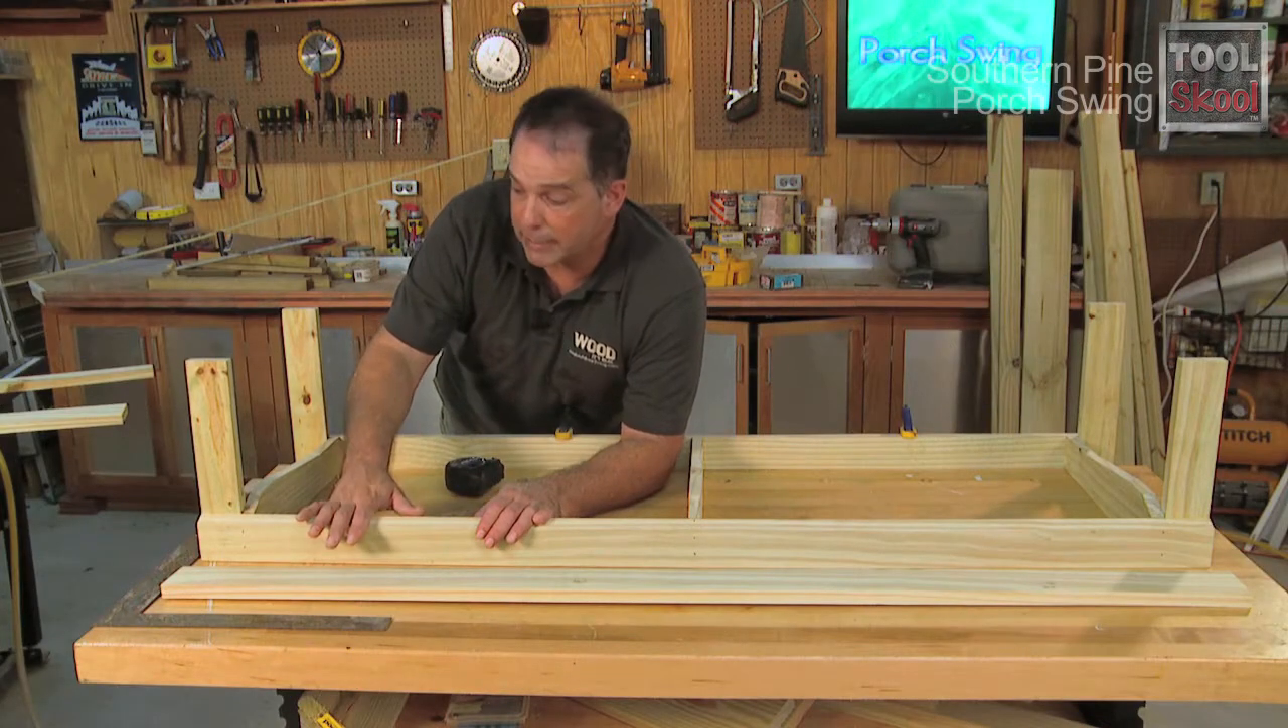Now that our frame is pretty much complete, we want to start adding the slats.